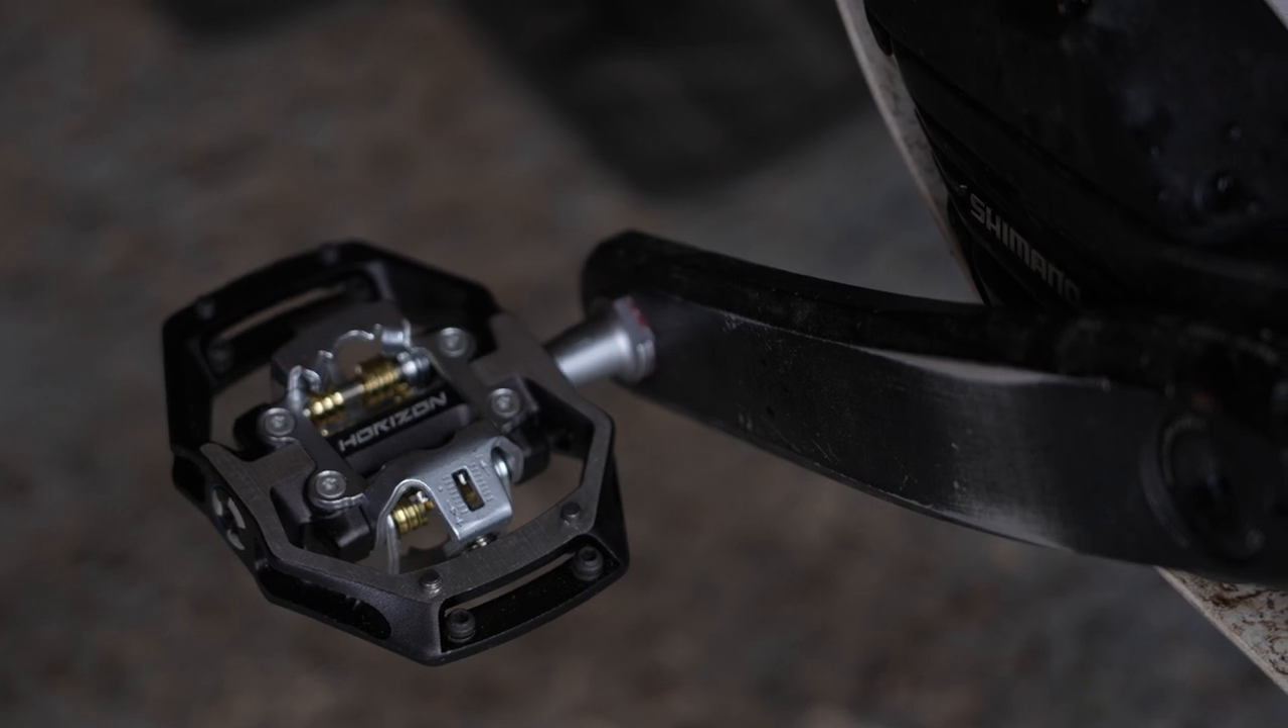There we go, a fresh set of clips ready to rock on the Husqvarna.